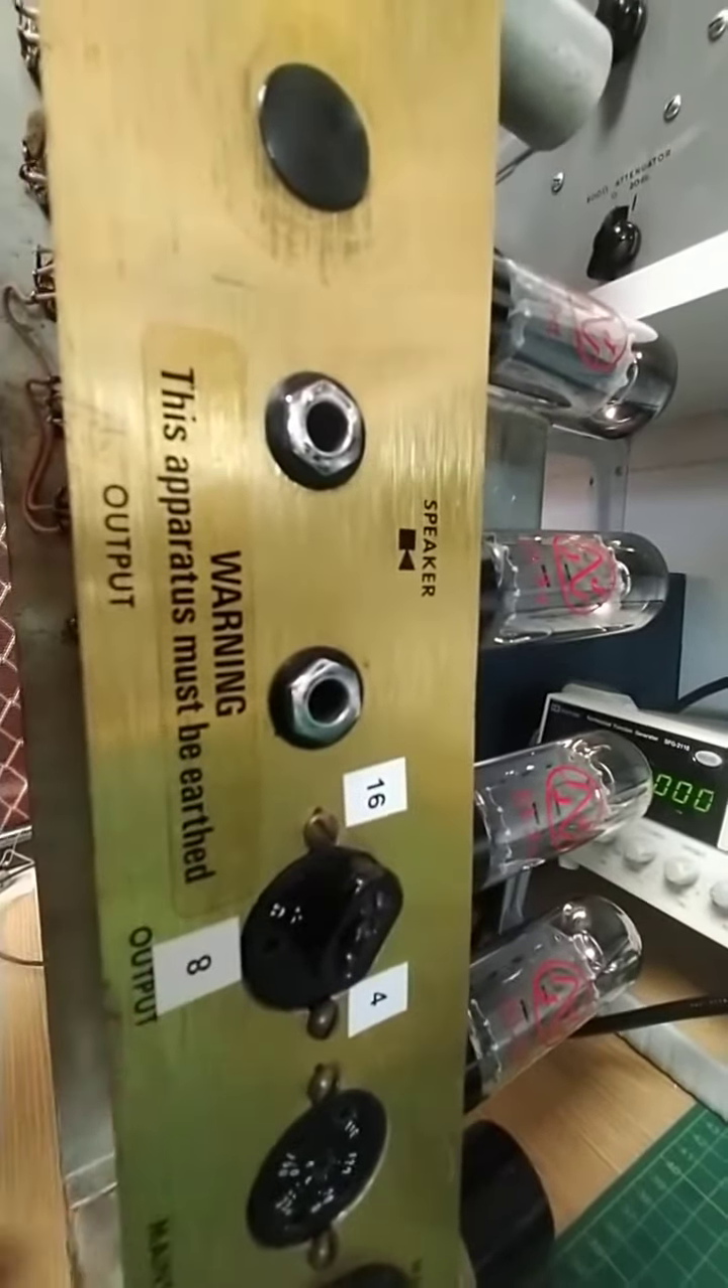The impedance selector was missing so I've had to make the plug-in part of the switch and I've just labelled it 16, 8 and 4.